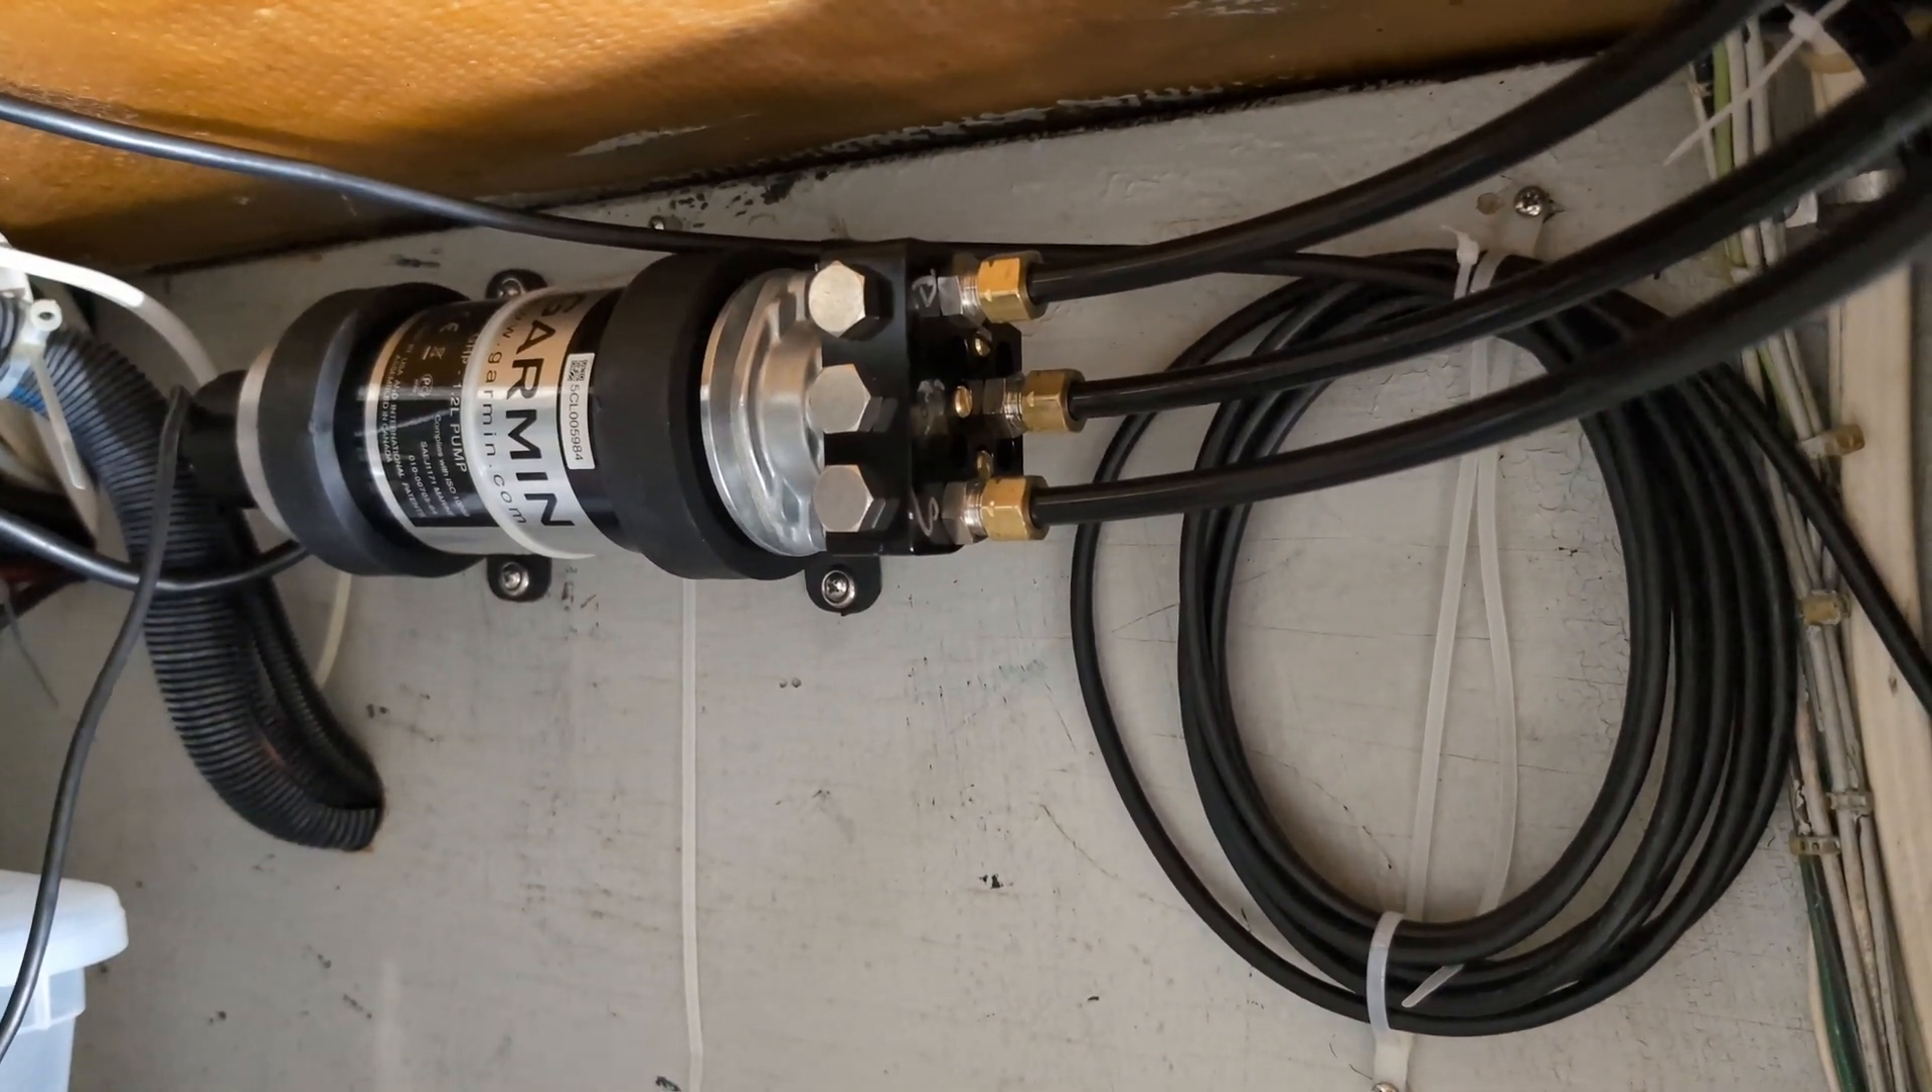Okay so I have the hydraulic lines connected here.